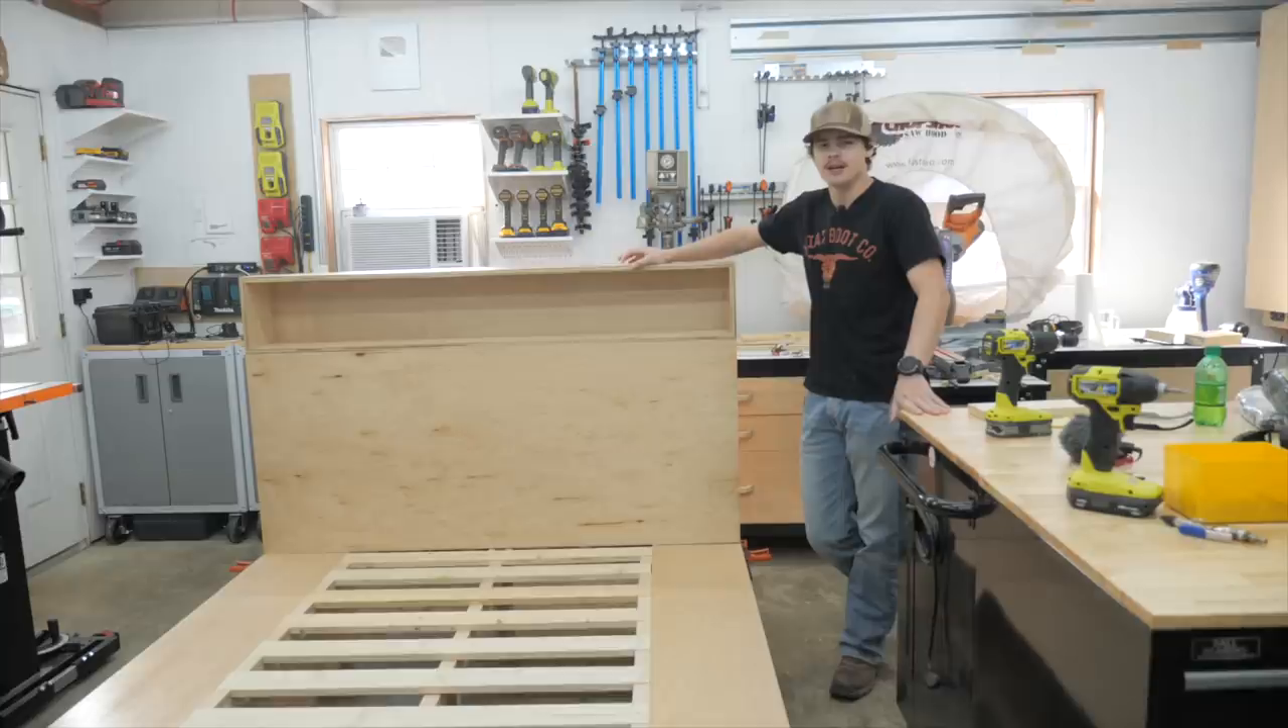We have the entire bed built. We also pre-assembled it here in the shop.